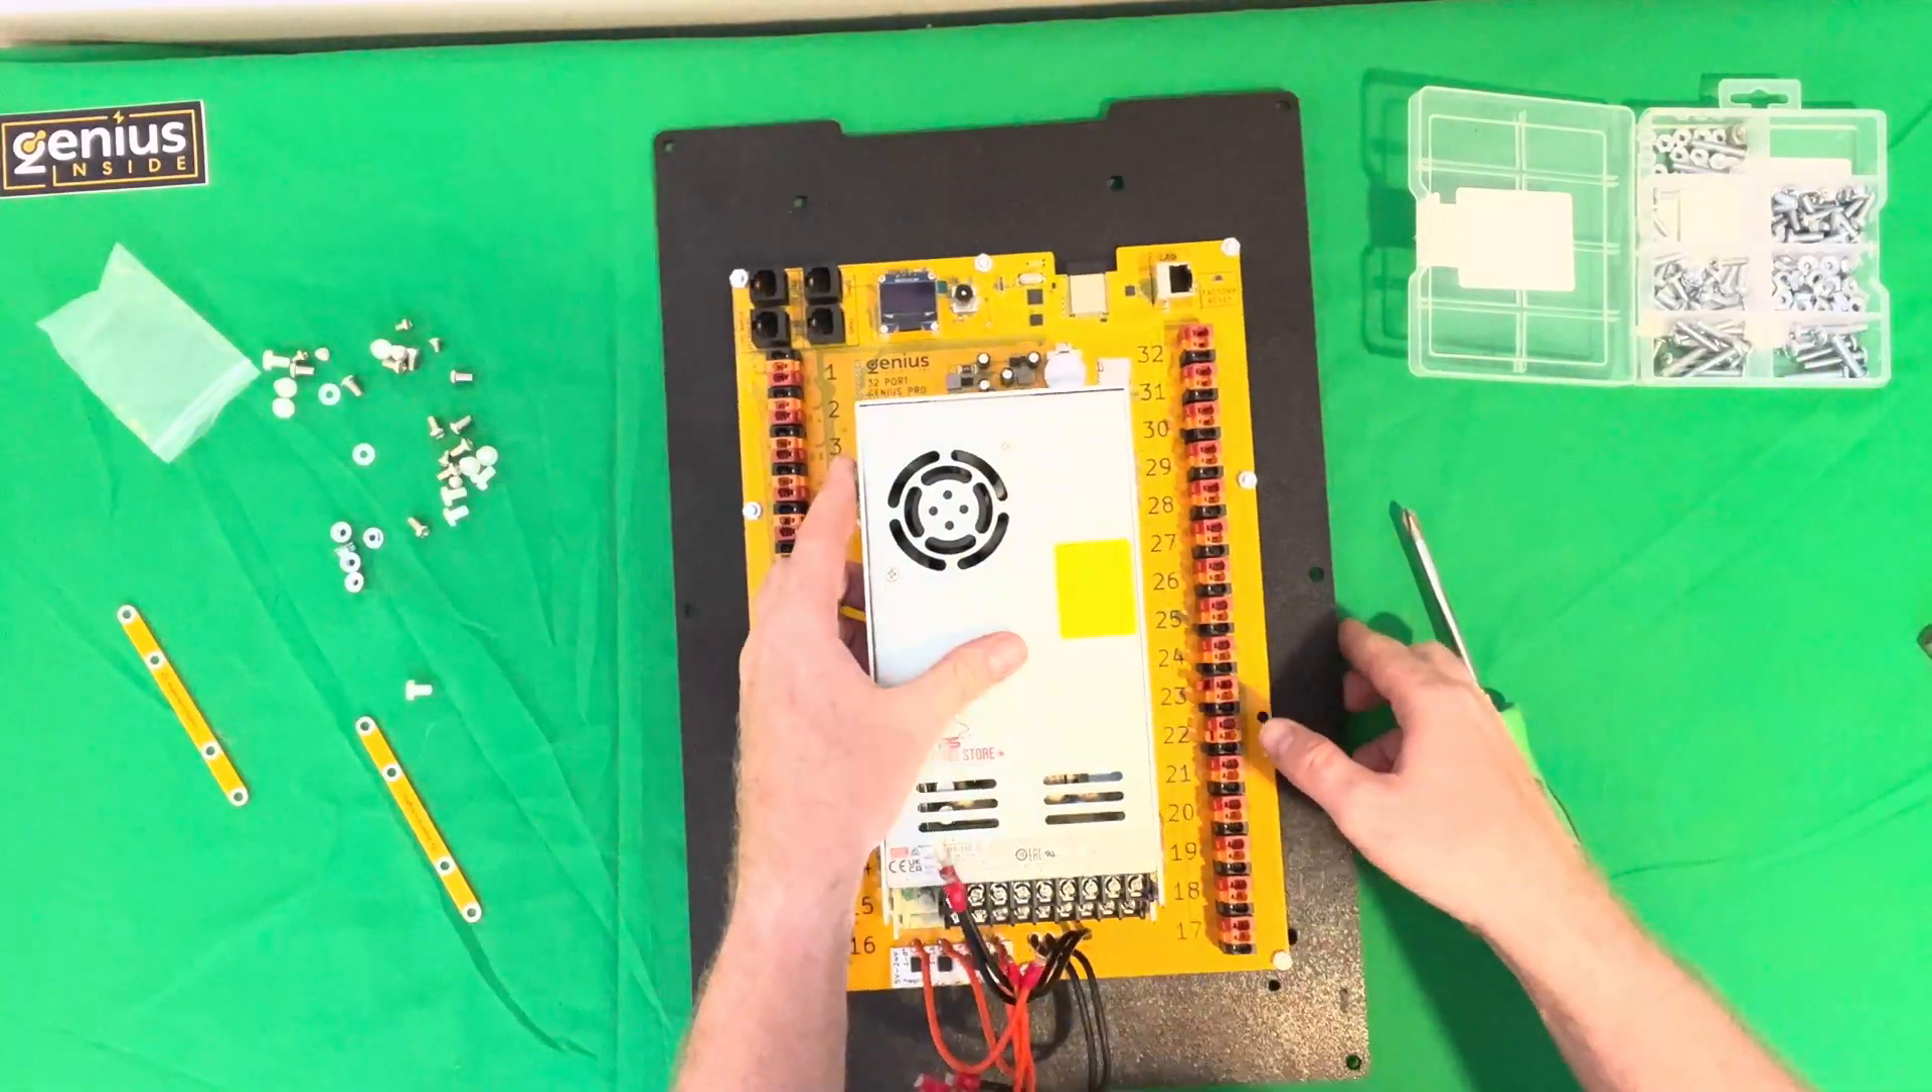Controller is mounted to the backer plate.